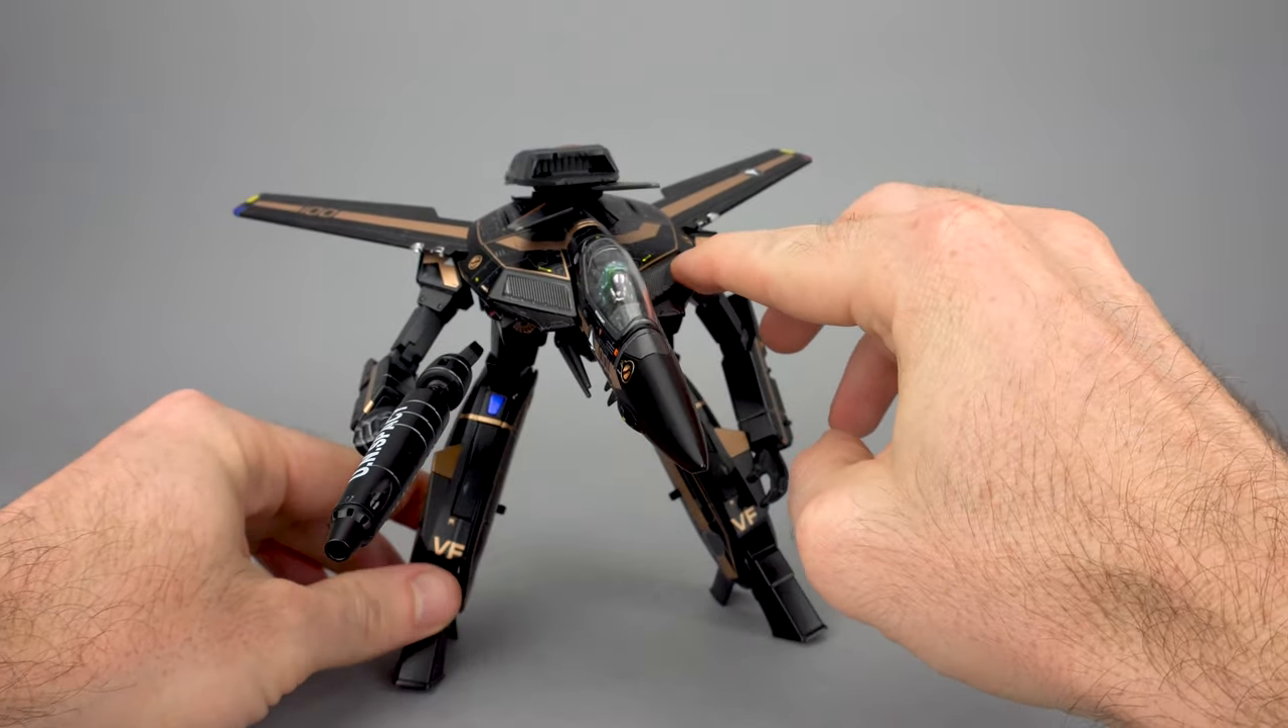The backpack does still stick up.